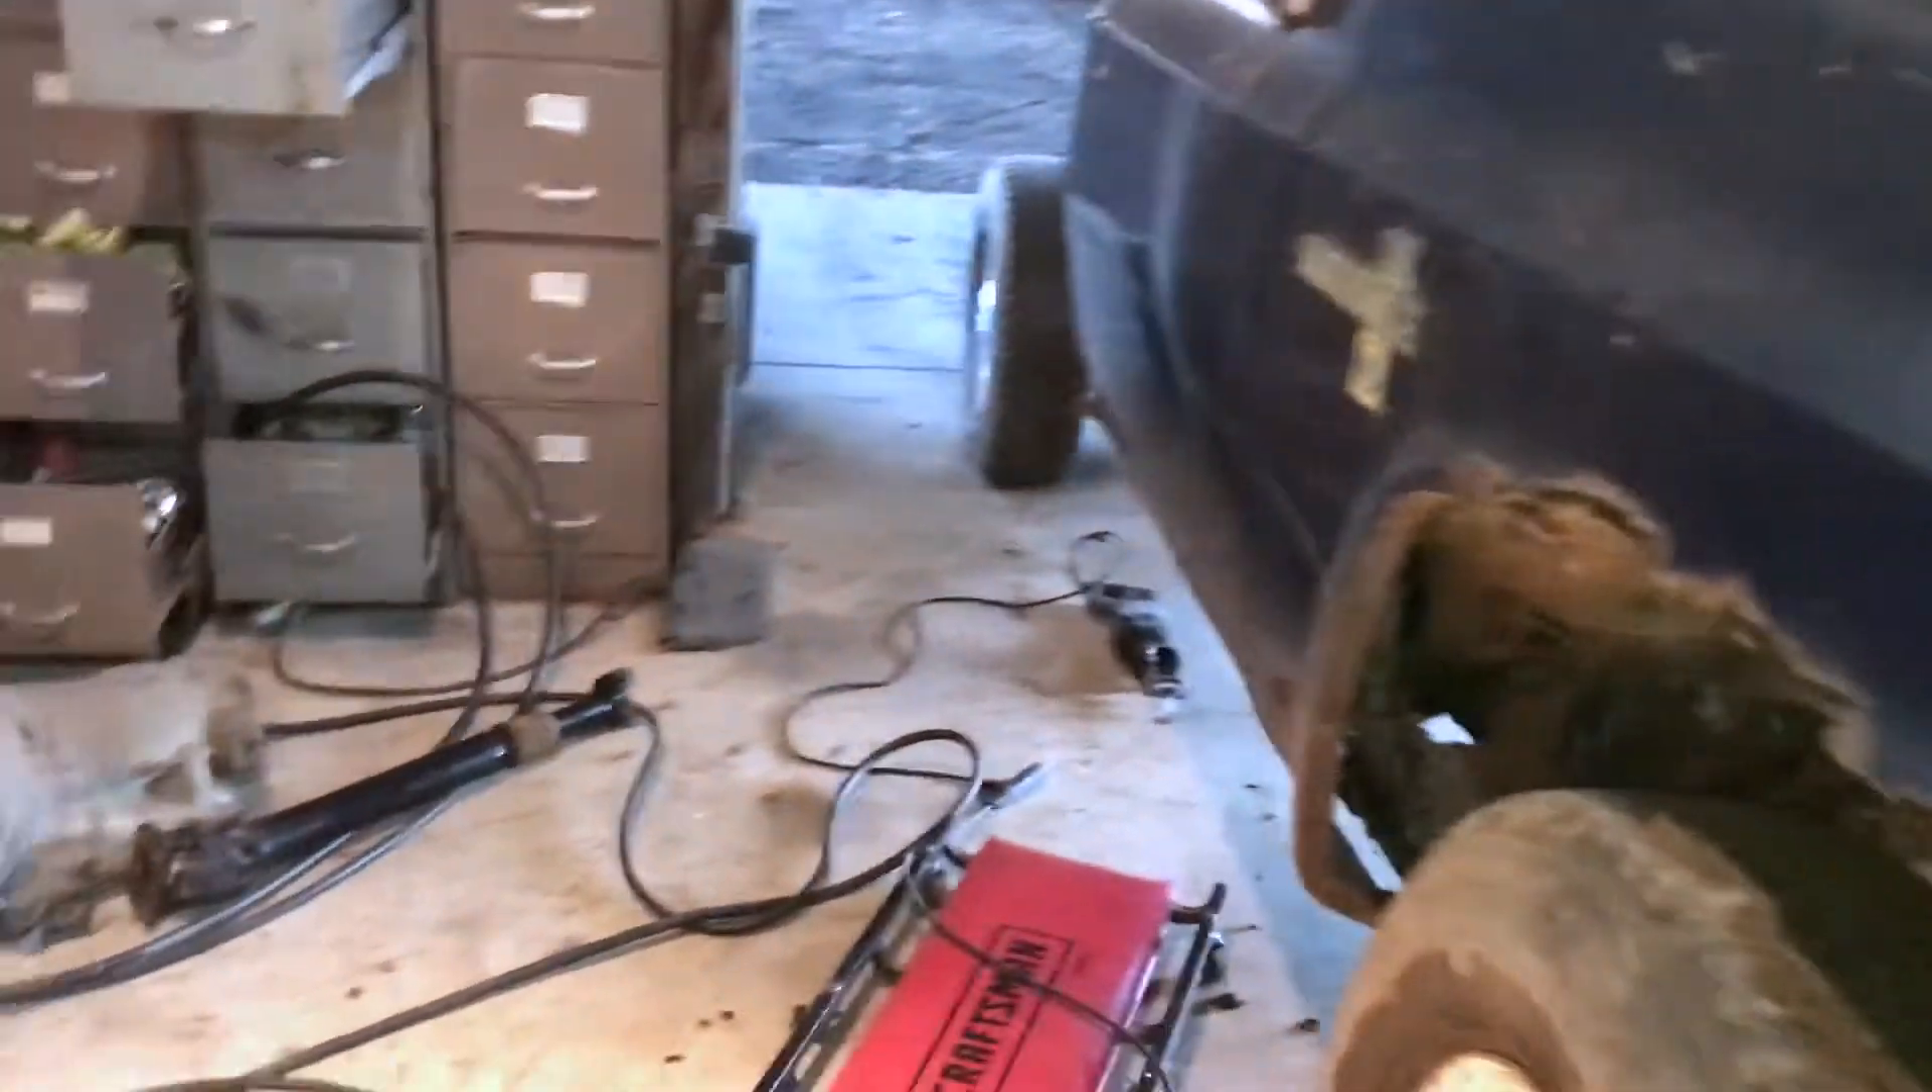We gotta put the drive shaft in and we'll have four wheel drive.